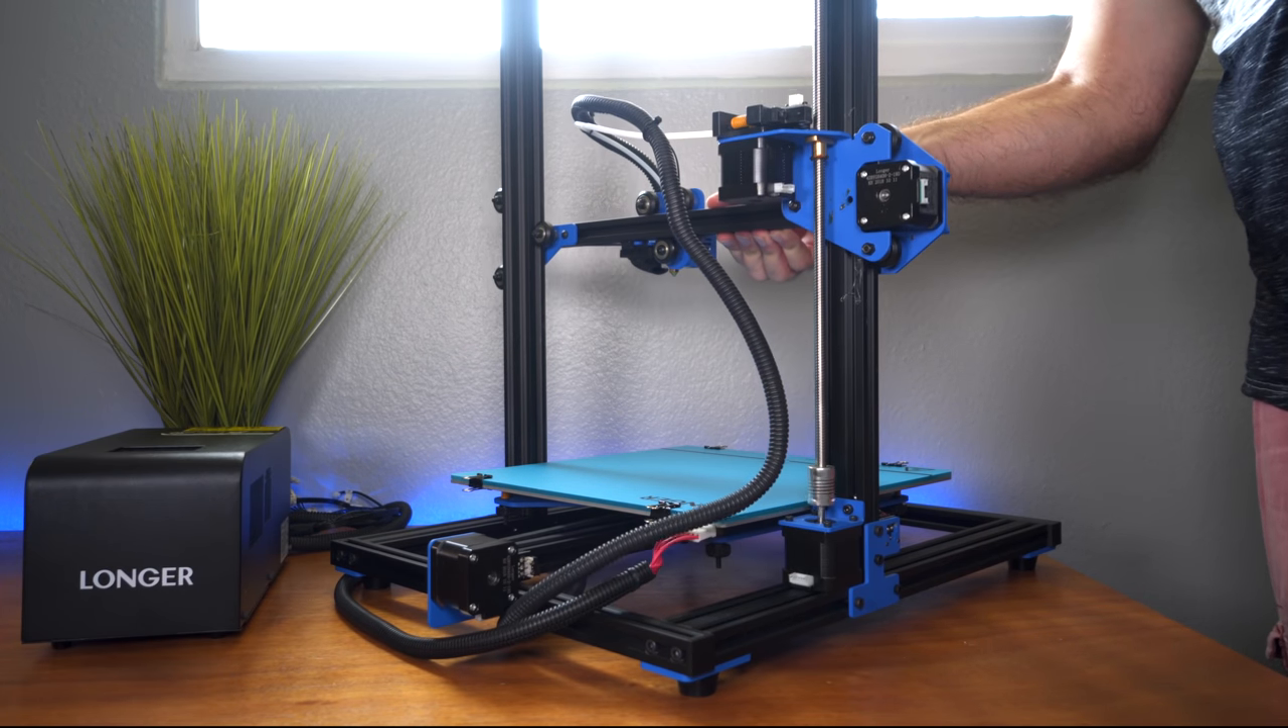So as you can see guys that was not very hard to do and now we have our structure together and so our z-axis should move really smoothly so you might want to check that.